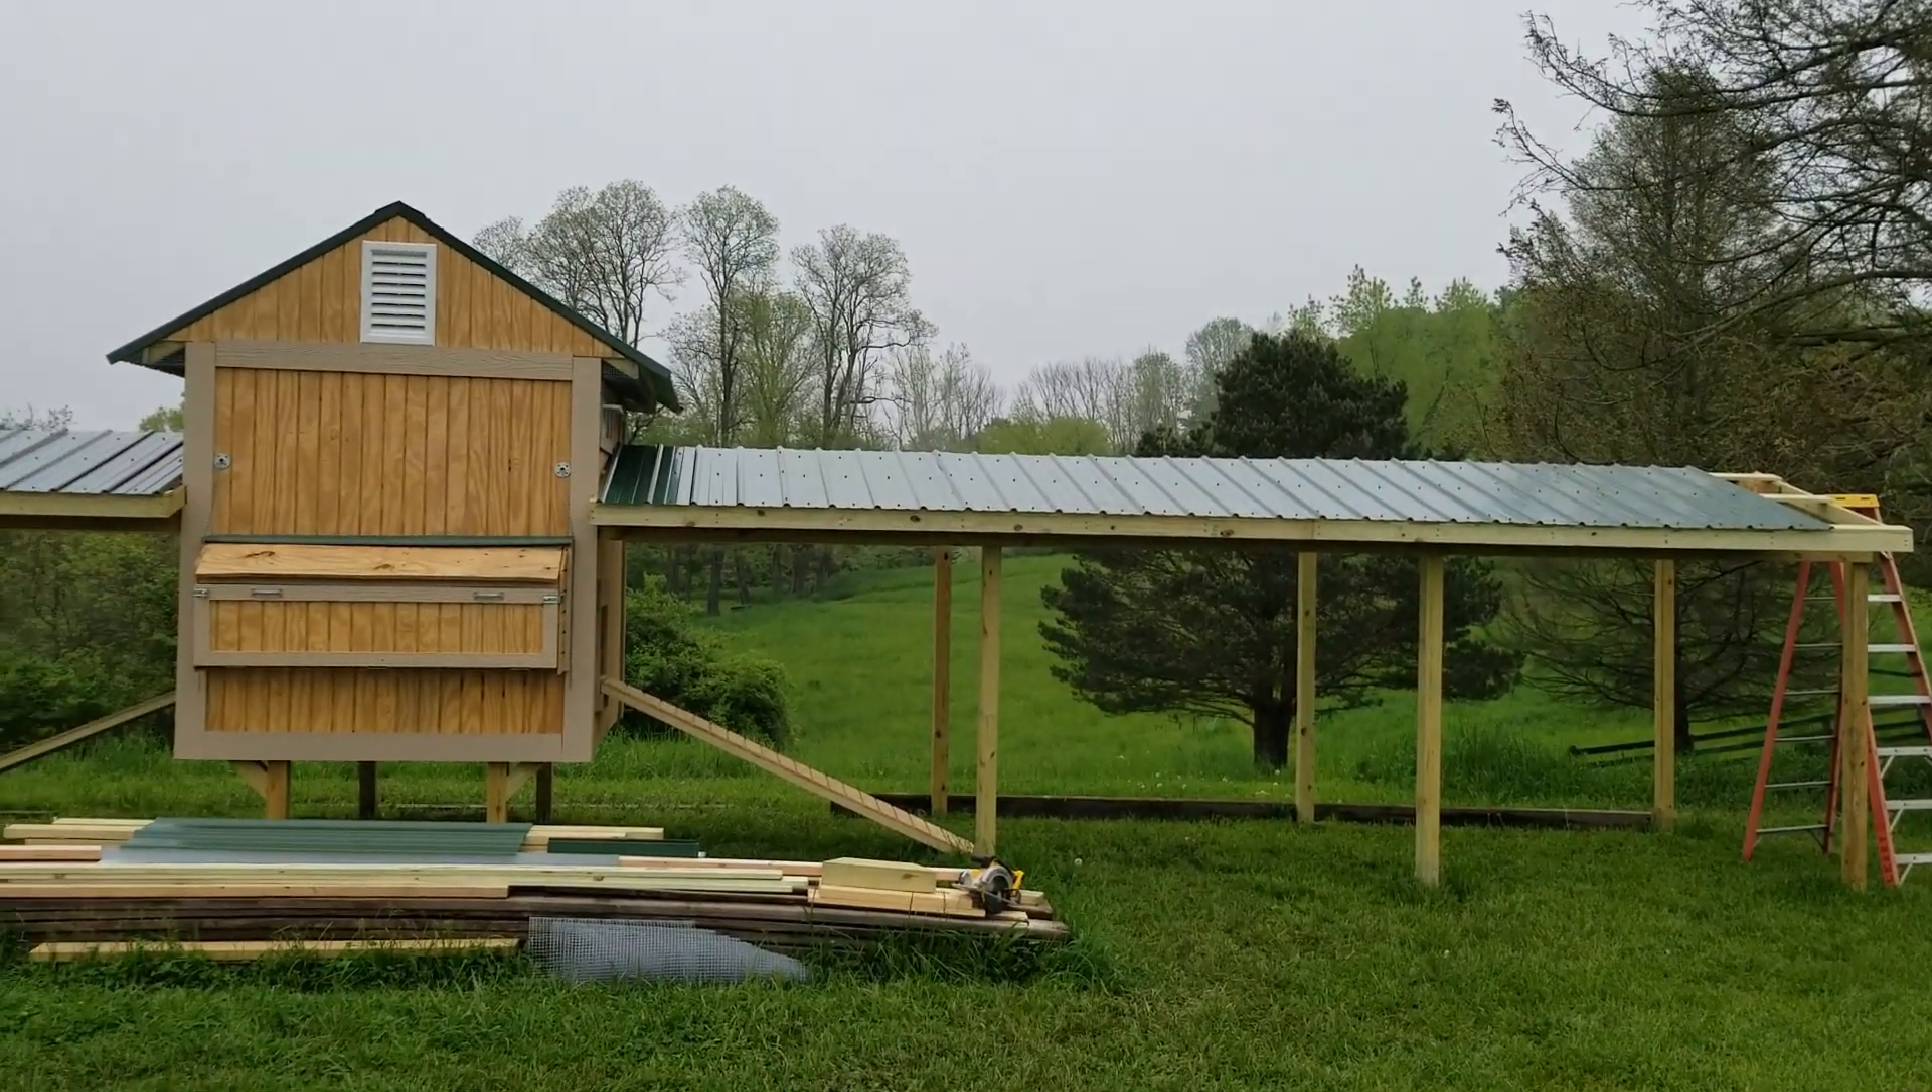I walked out of the house without my camera this morning, but we started putting the roof up over top of the run areas here on the front side.